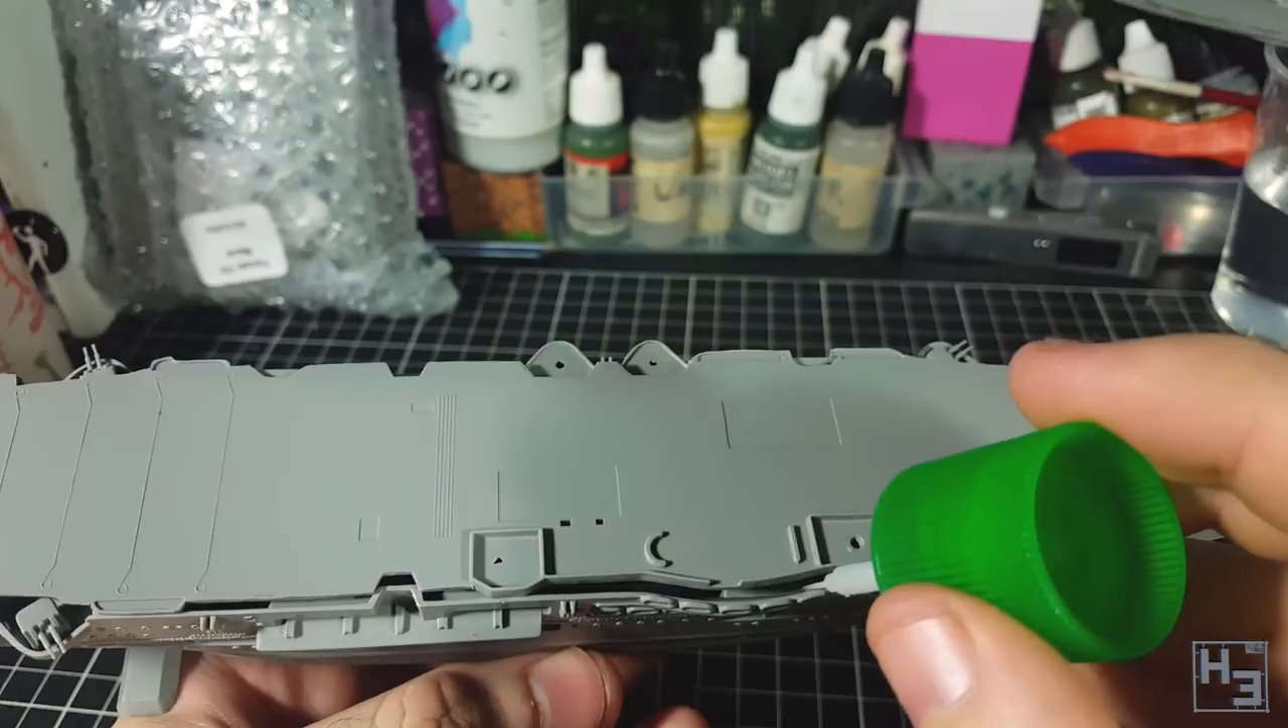It did take a fair bit of time, but eventually I got the deck into place. I kind of wonder how I managed to do this as a kid.